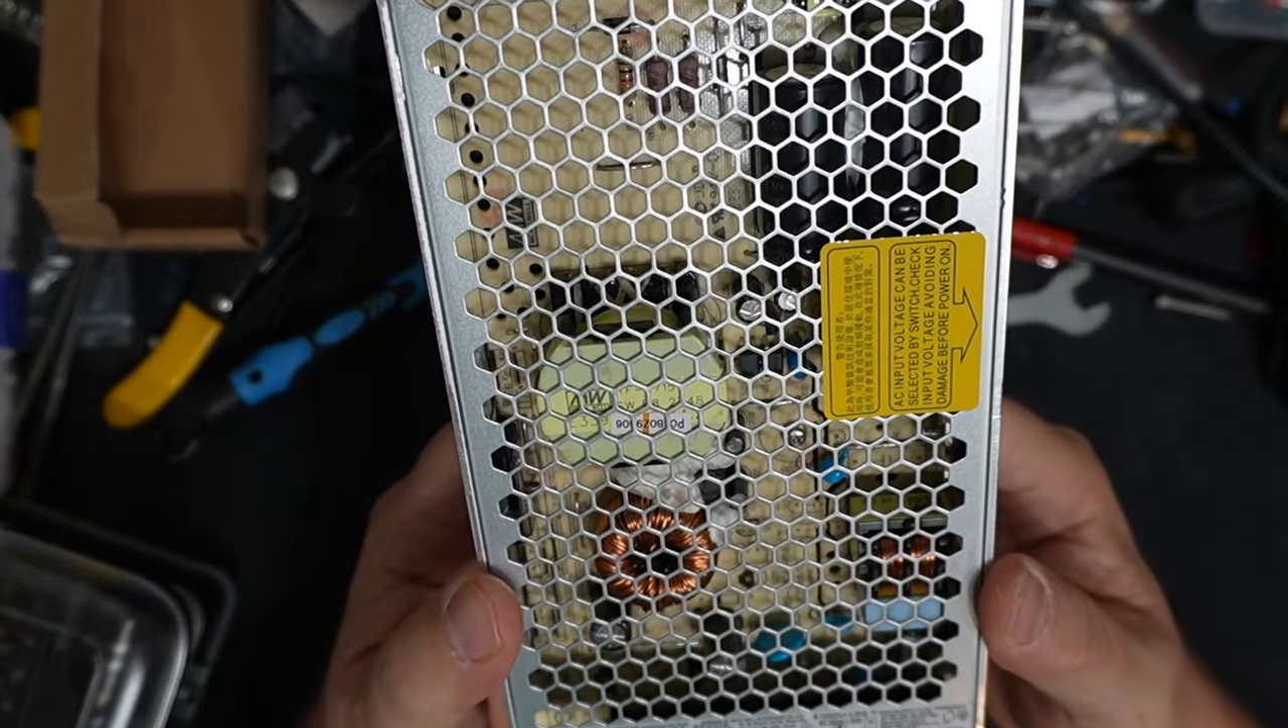I've pulled out the power supply.